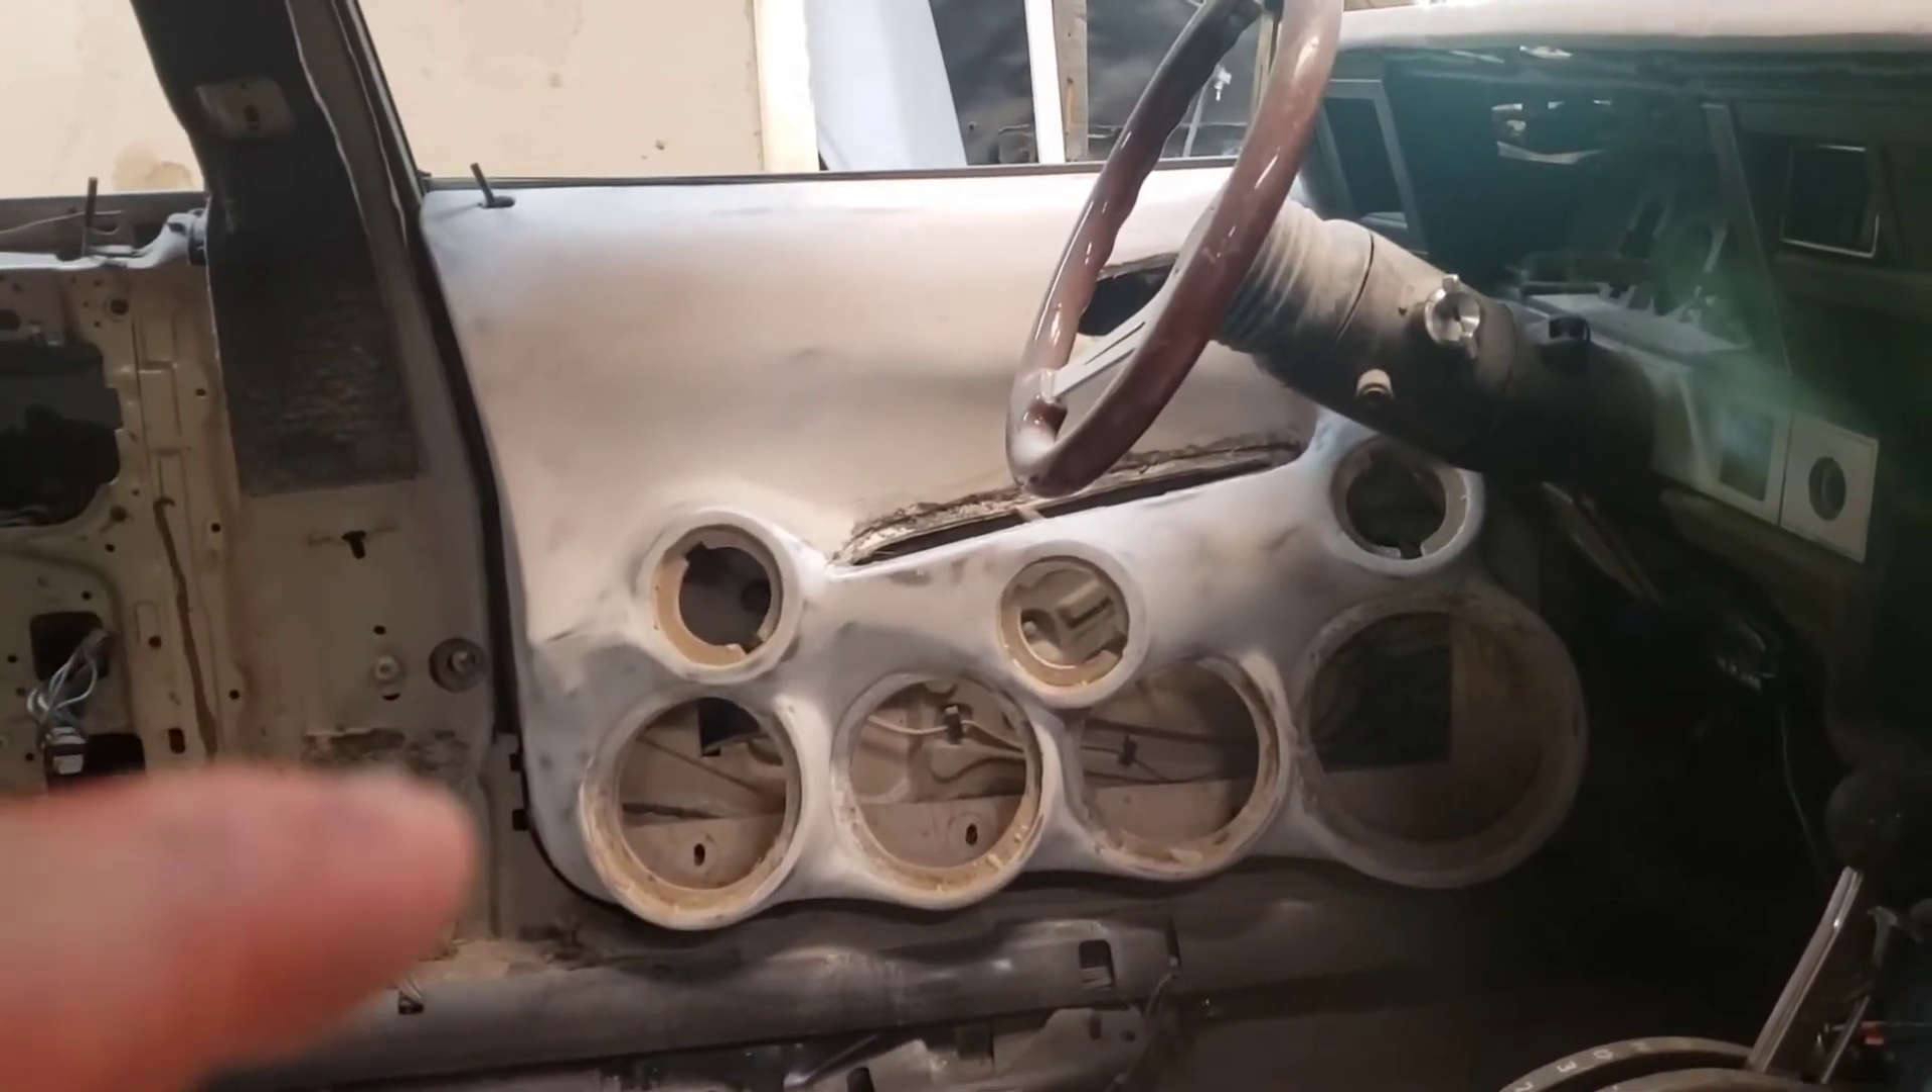This is a shot of the driver side door panel. As you can see, it's in the car.